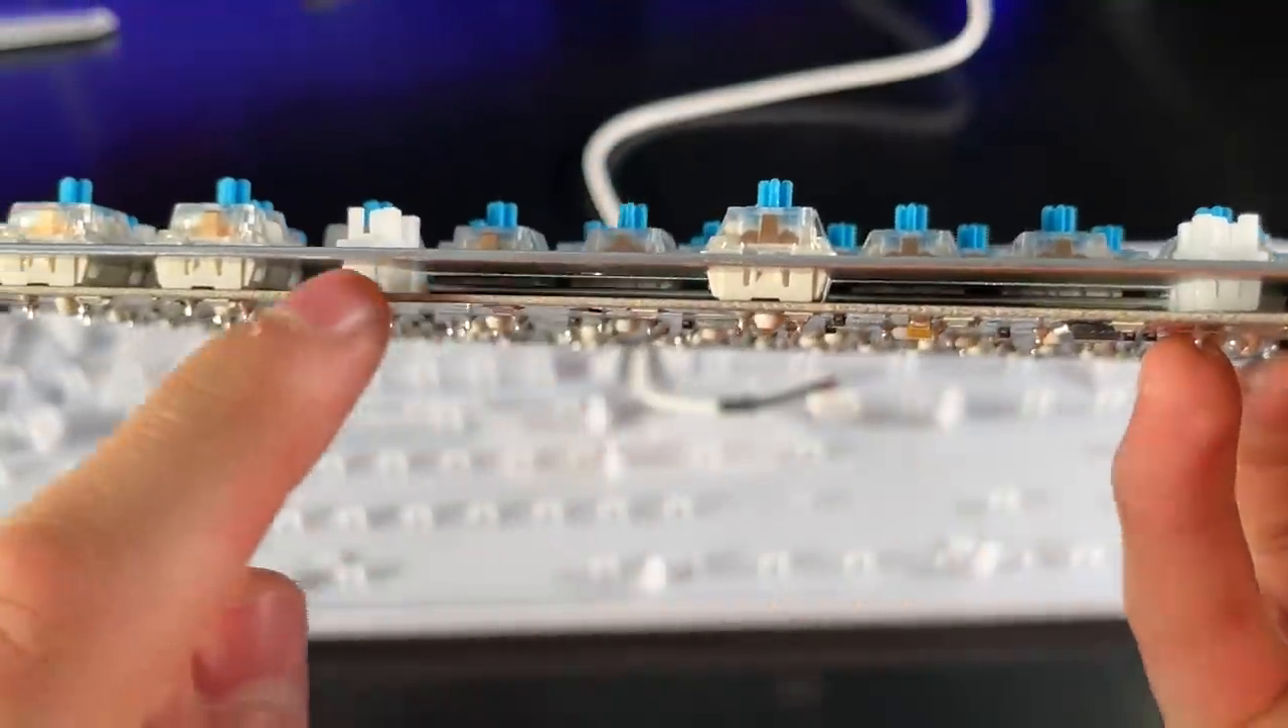What I noticed immediately is that between the base plate and the circuit board is a big gap.